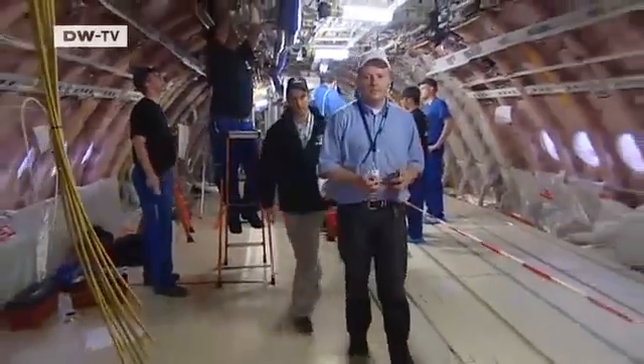On the upper deck, reserved for business and first-class passengers, the luxury fittings have not yet been added.